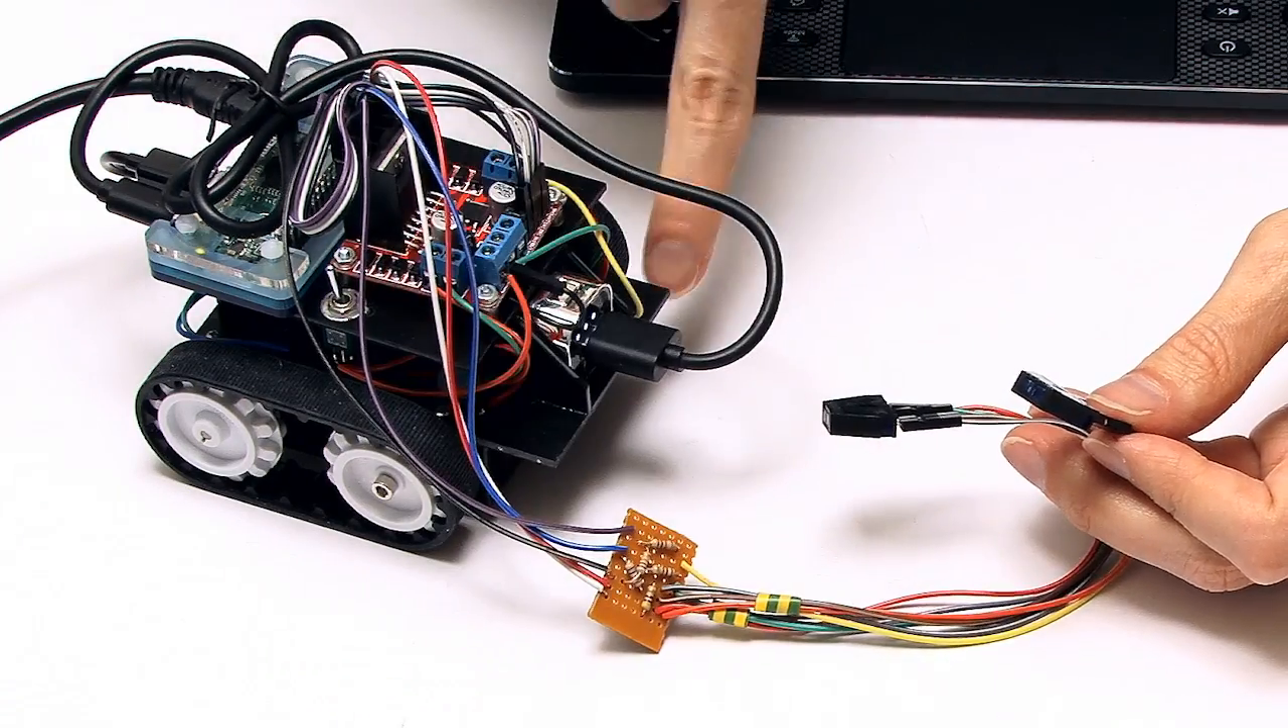And you might have noticed I've still got the sensors here actually wired in on jumper leads.